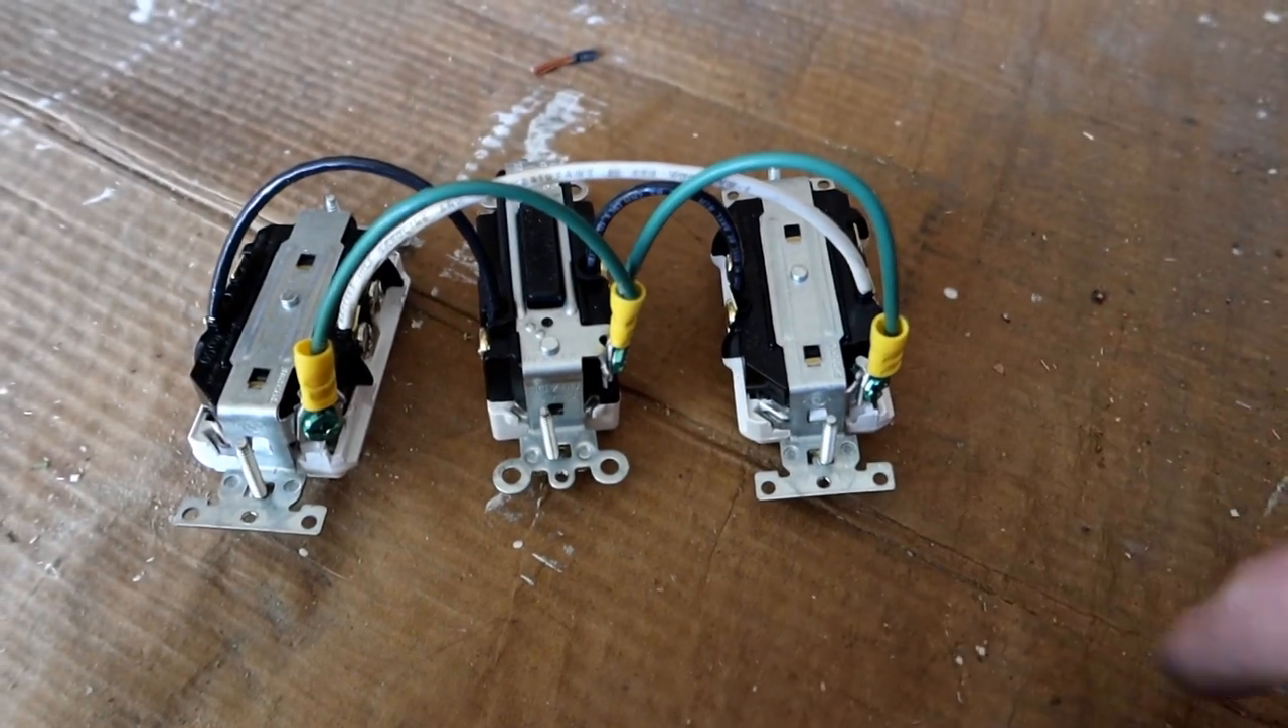And I have the grounds connected.